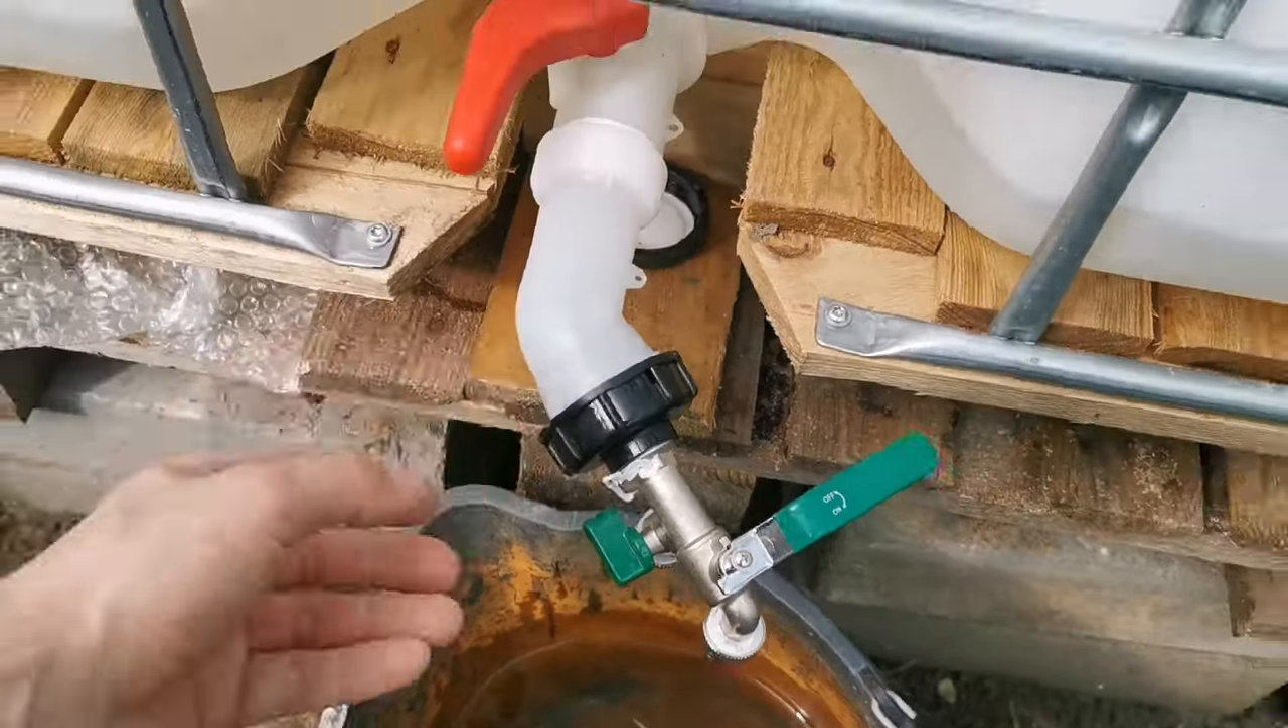O, tu już jest woda. Także o, kranik zamontowany.